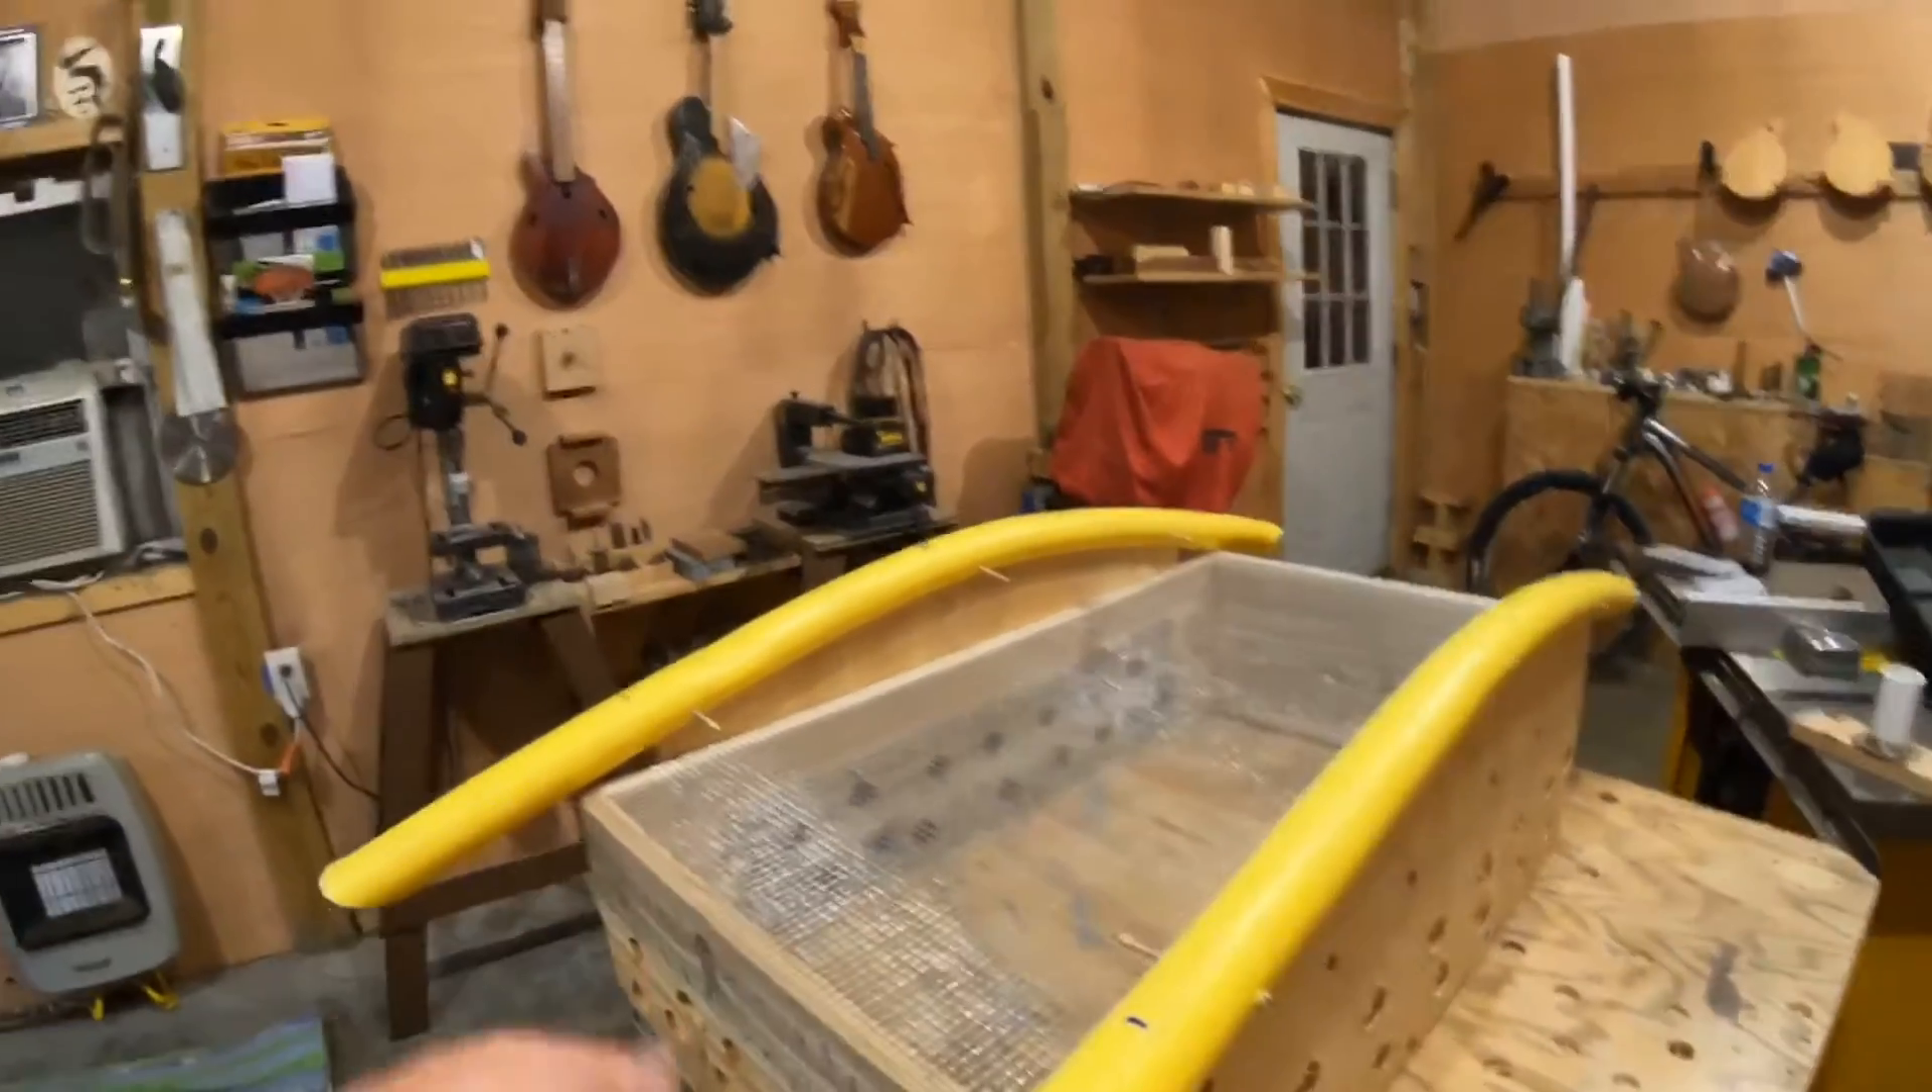Okay we got our uh polyethylene pipe all attached on the bottom.